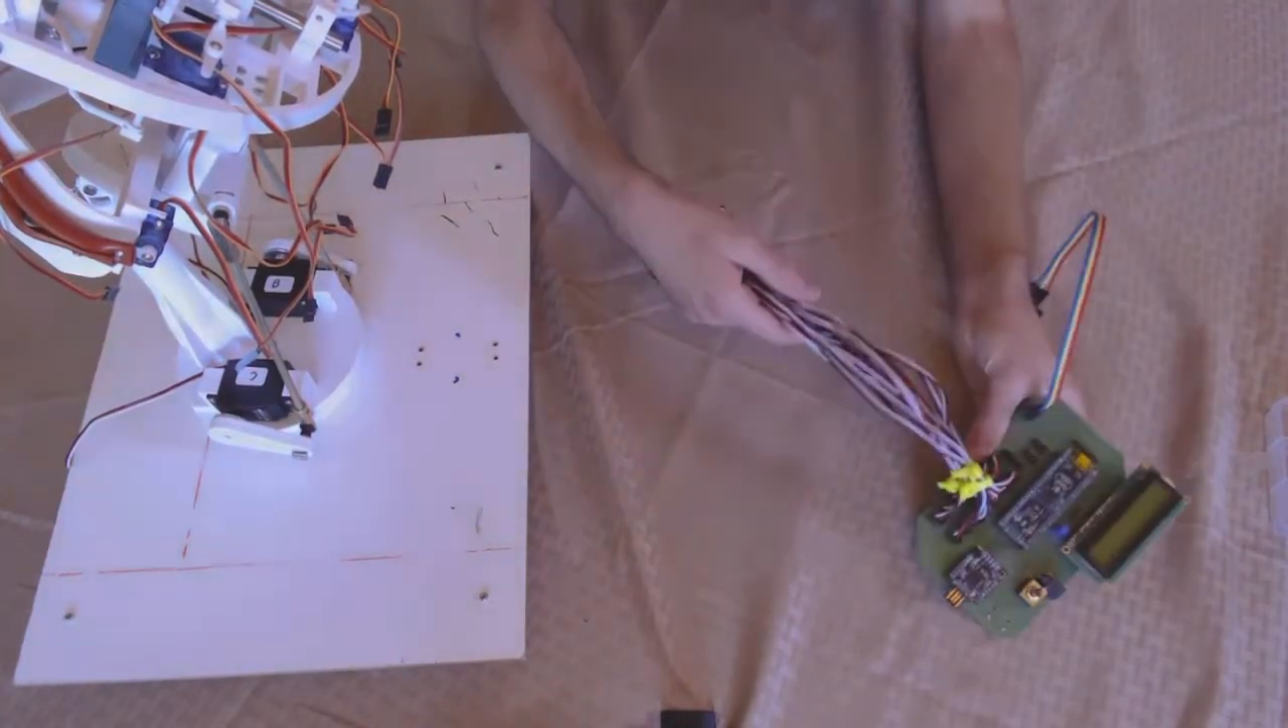And so what we did is we pre-attached all of these jumper wires to the board already since we didn't want the high schoolers to be physically attaching things to the board itself.